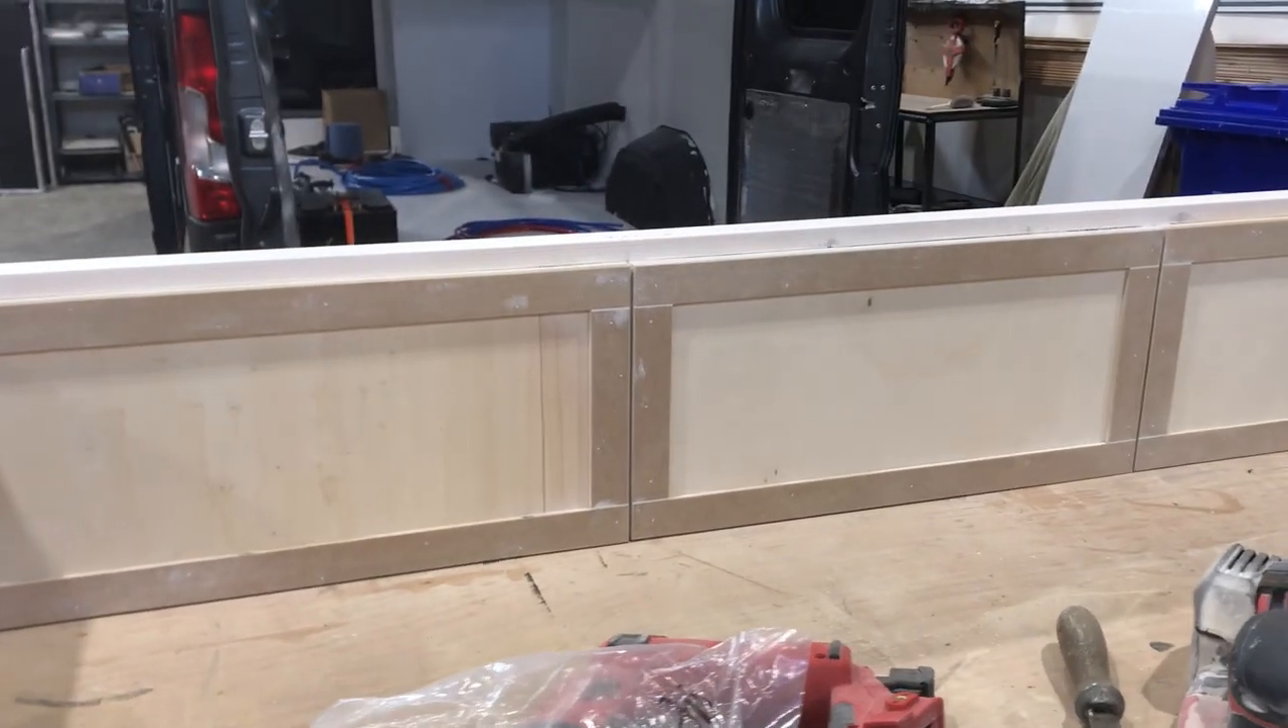You can see we've got a nice even space between each of the doors and then there's a little shelf down there which will have a nice little bit of cladding put on the front of it.